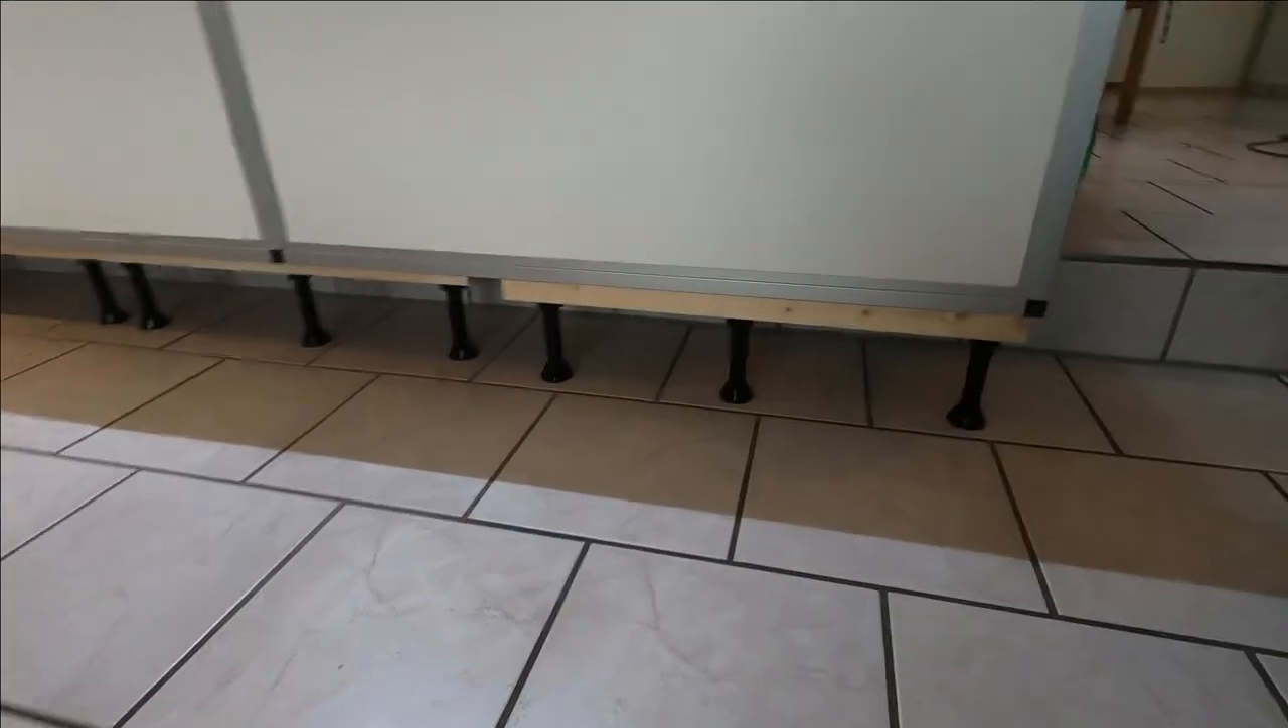So die Platten da drunter sind drin, die Verstellfüße stehen drunter.